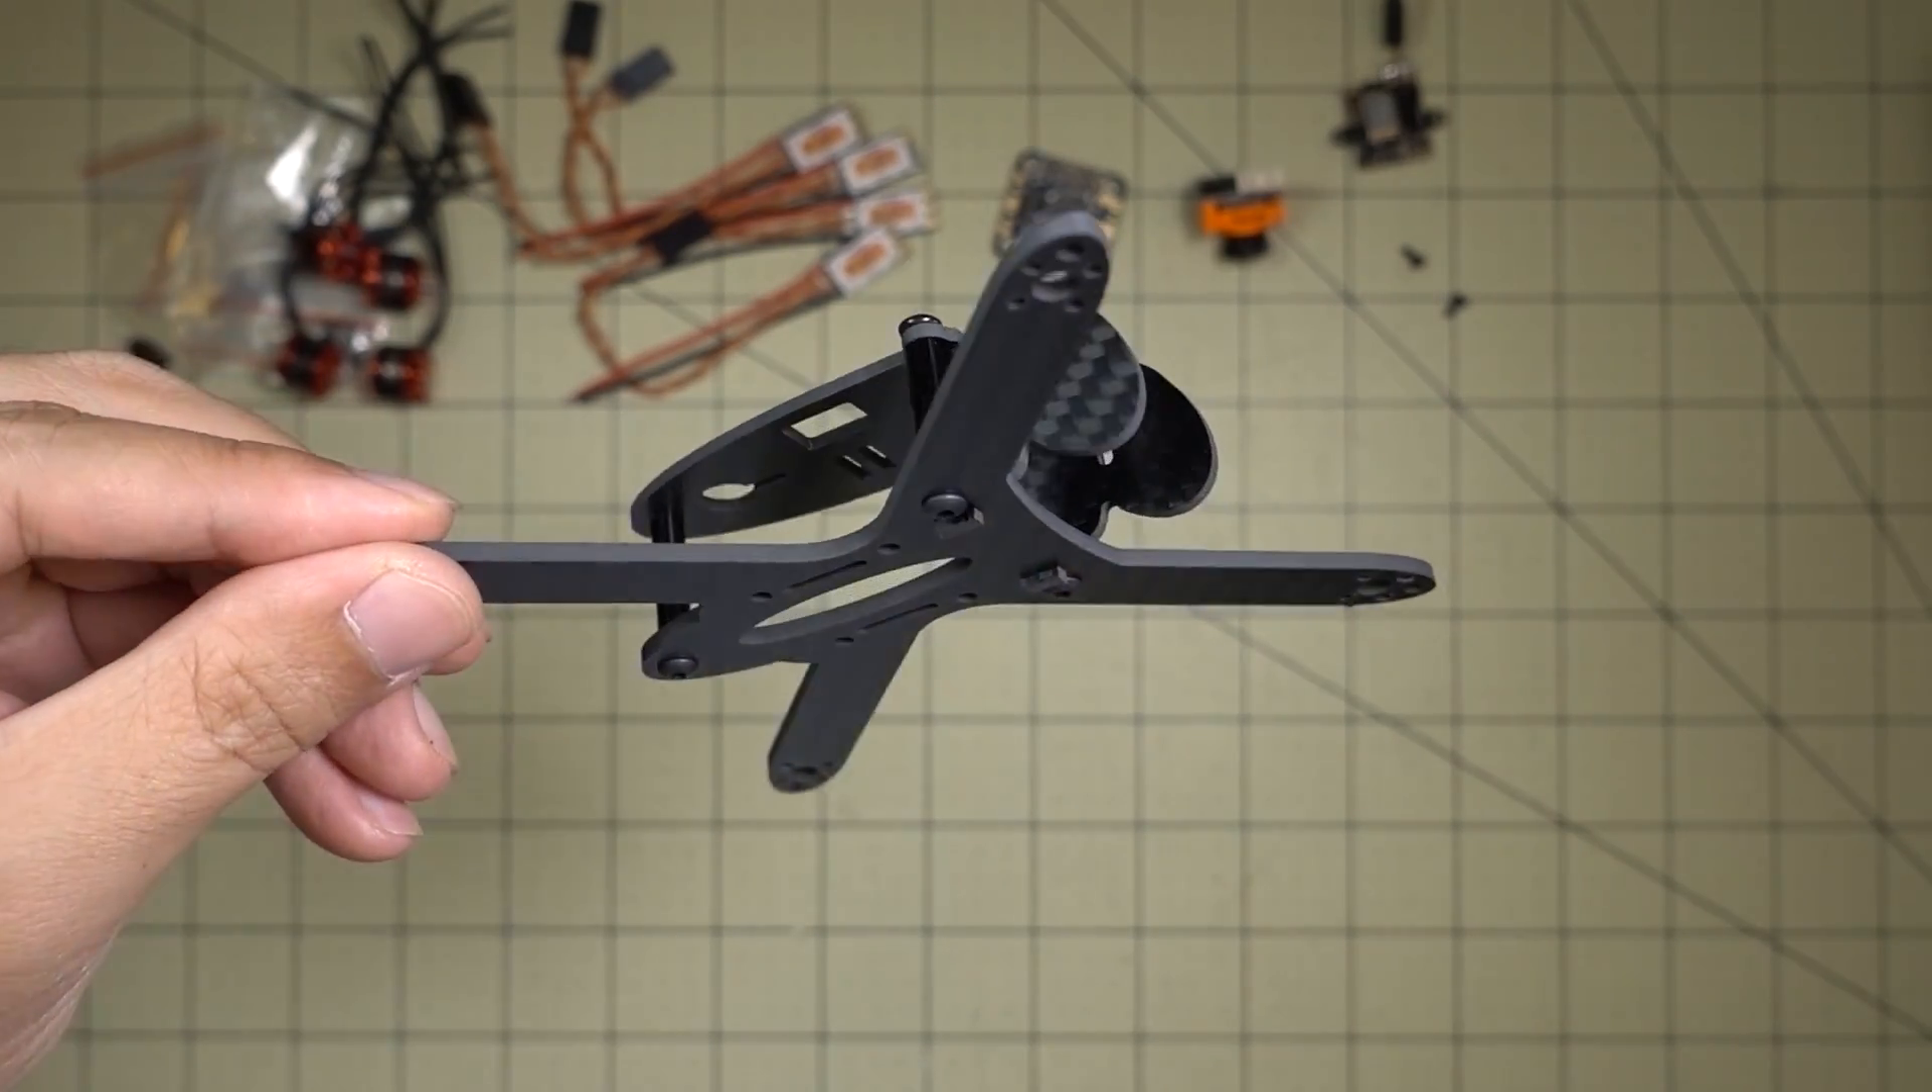I've already just put the bare frame together so you guys can see what it looks like.